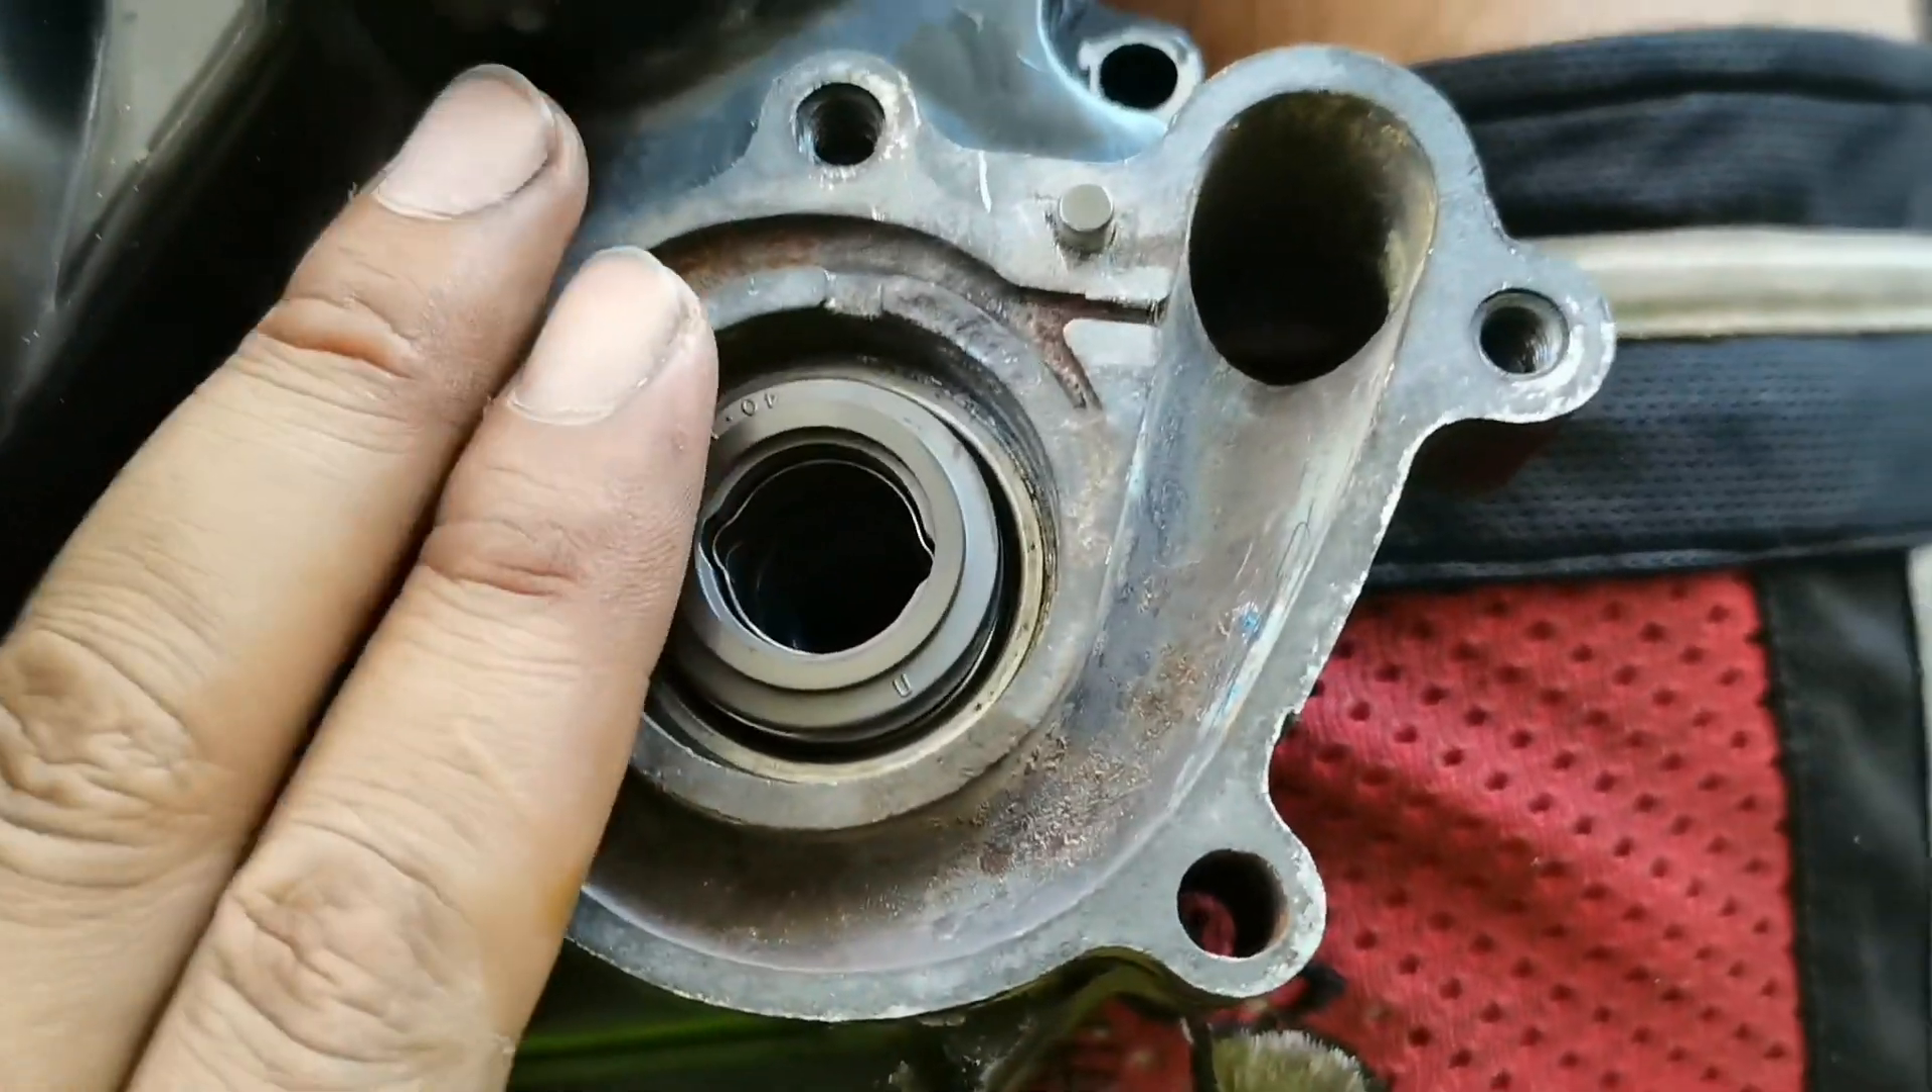Nah untuk Sil water pump Sudah kepasang ya.